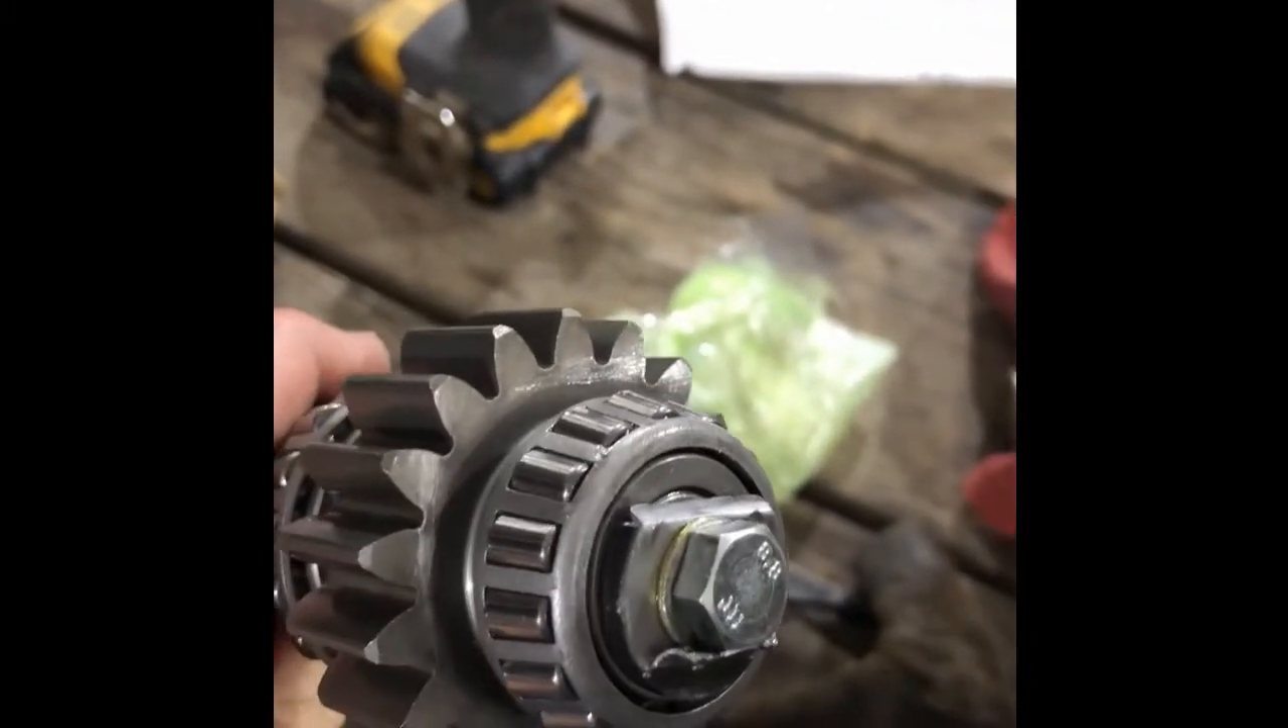And then on the PTO shaft, I put the bolt back in with the retainer and bent that tab to keep the bolt from falling back out.